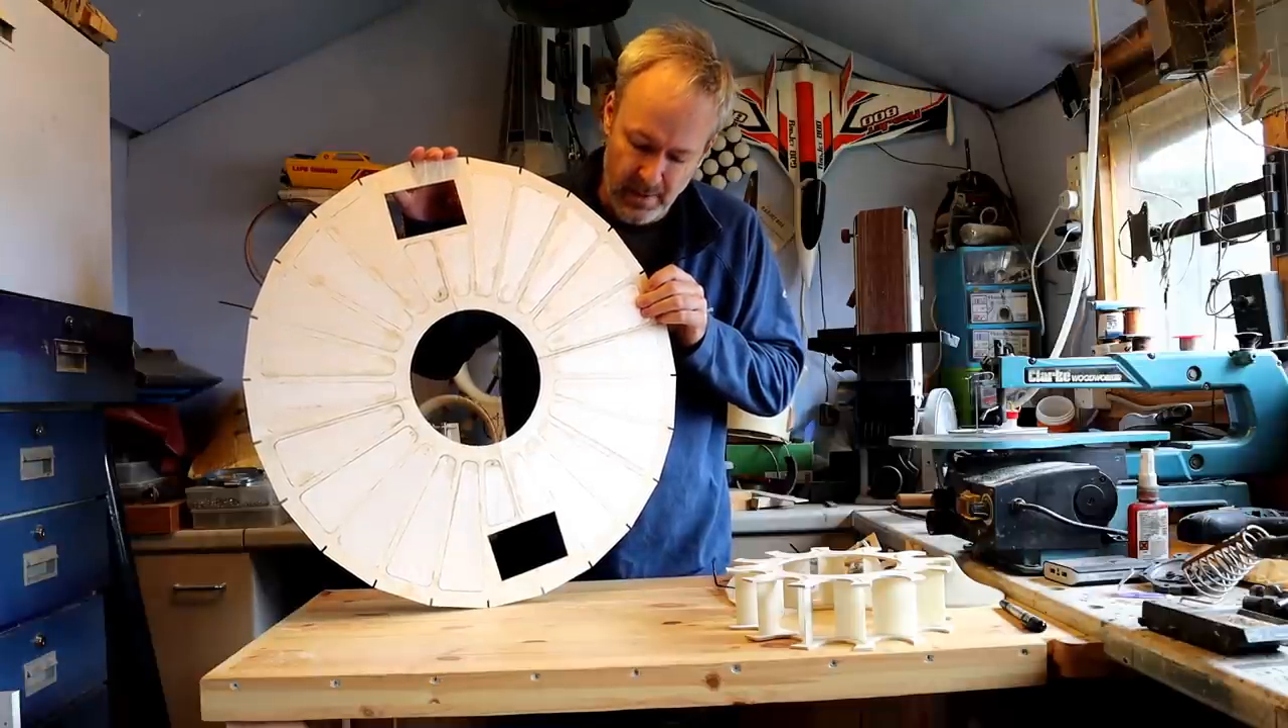So if it seems like I'm making this up as I go along, that's because I am. So top deck, I've put all the four pieces together and all these areas there have been filled in with balsa wood.